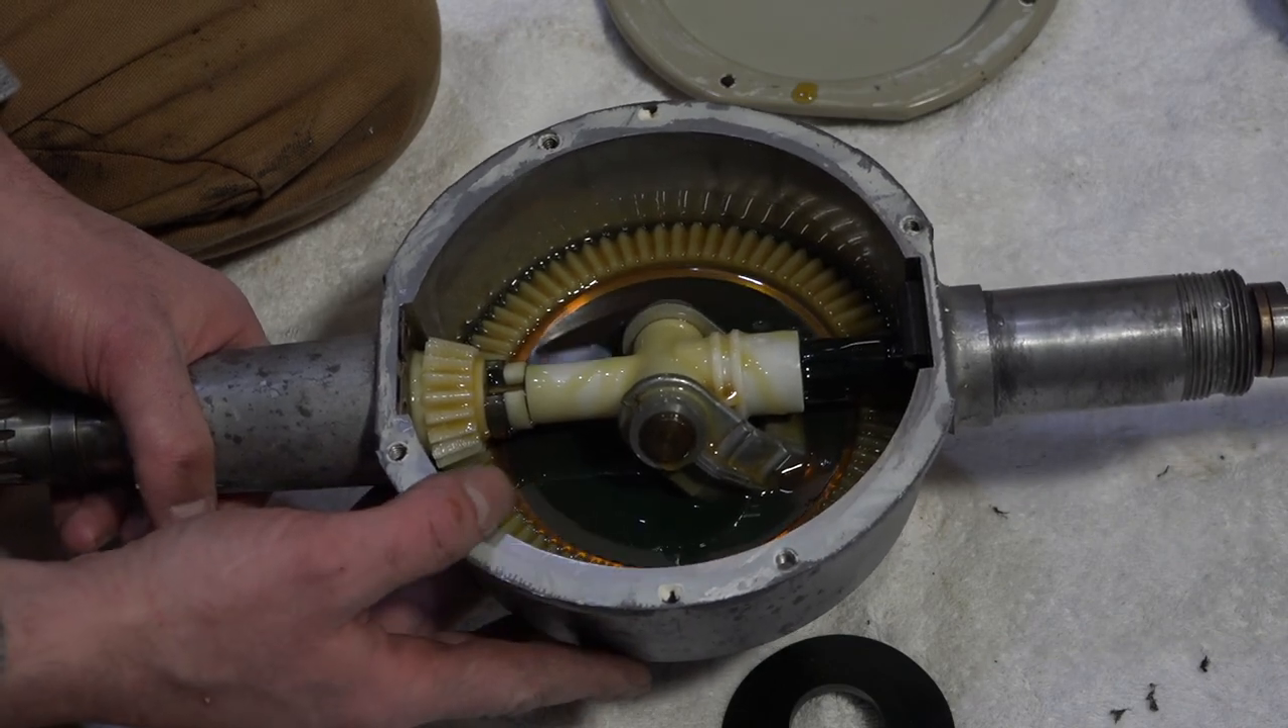So the last step we have is just to put the cover back on and then we have ourselves a freshly rebuilt orbital transmission.